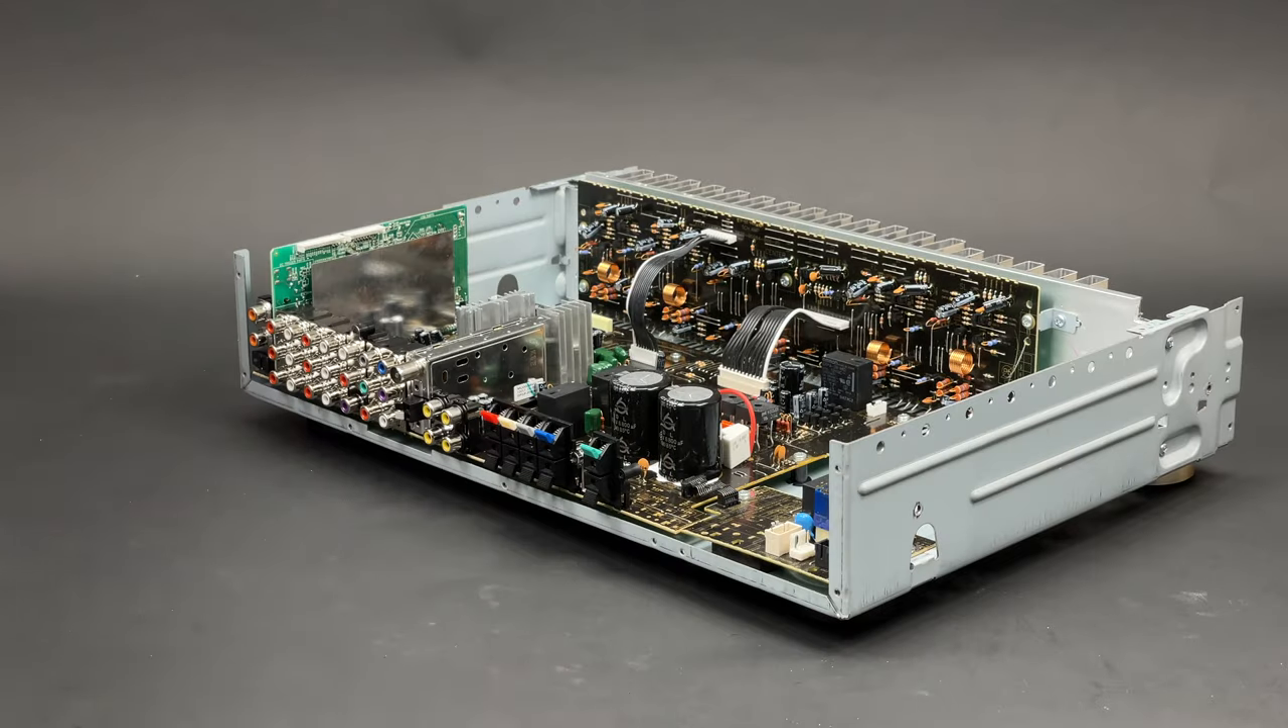23 screws are out and panel is extracted.